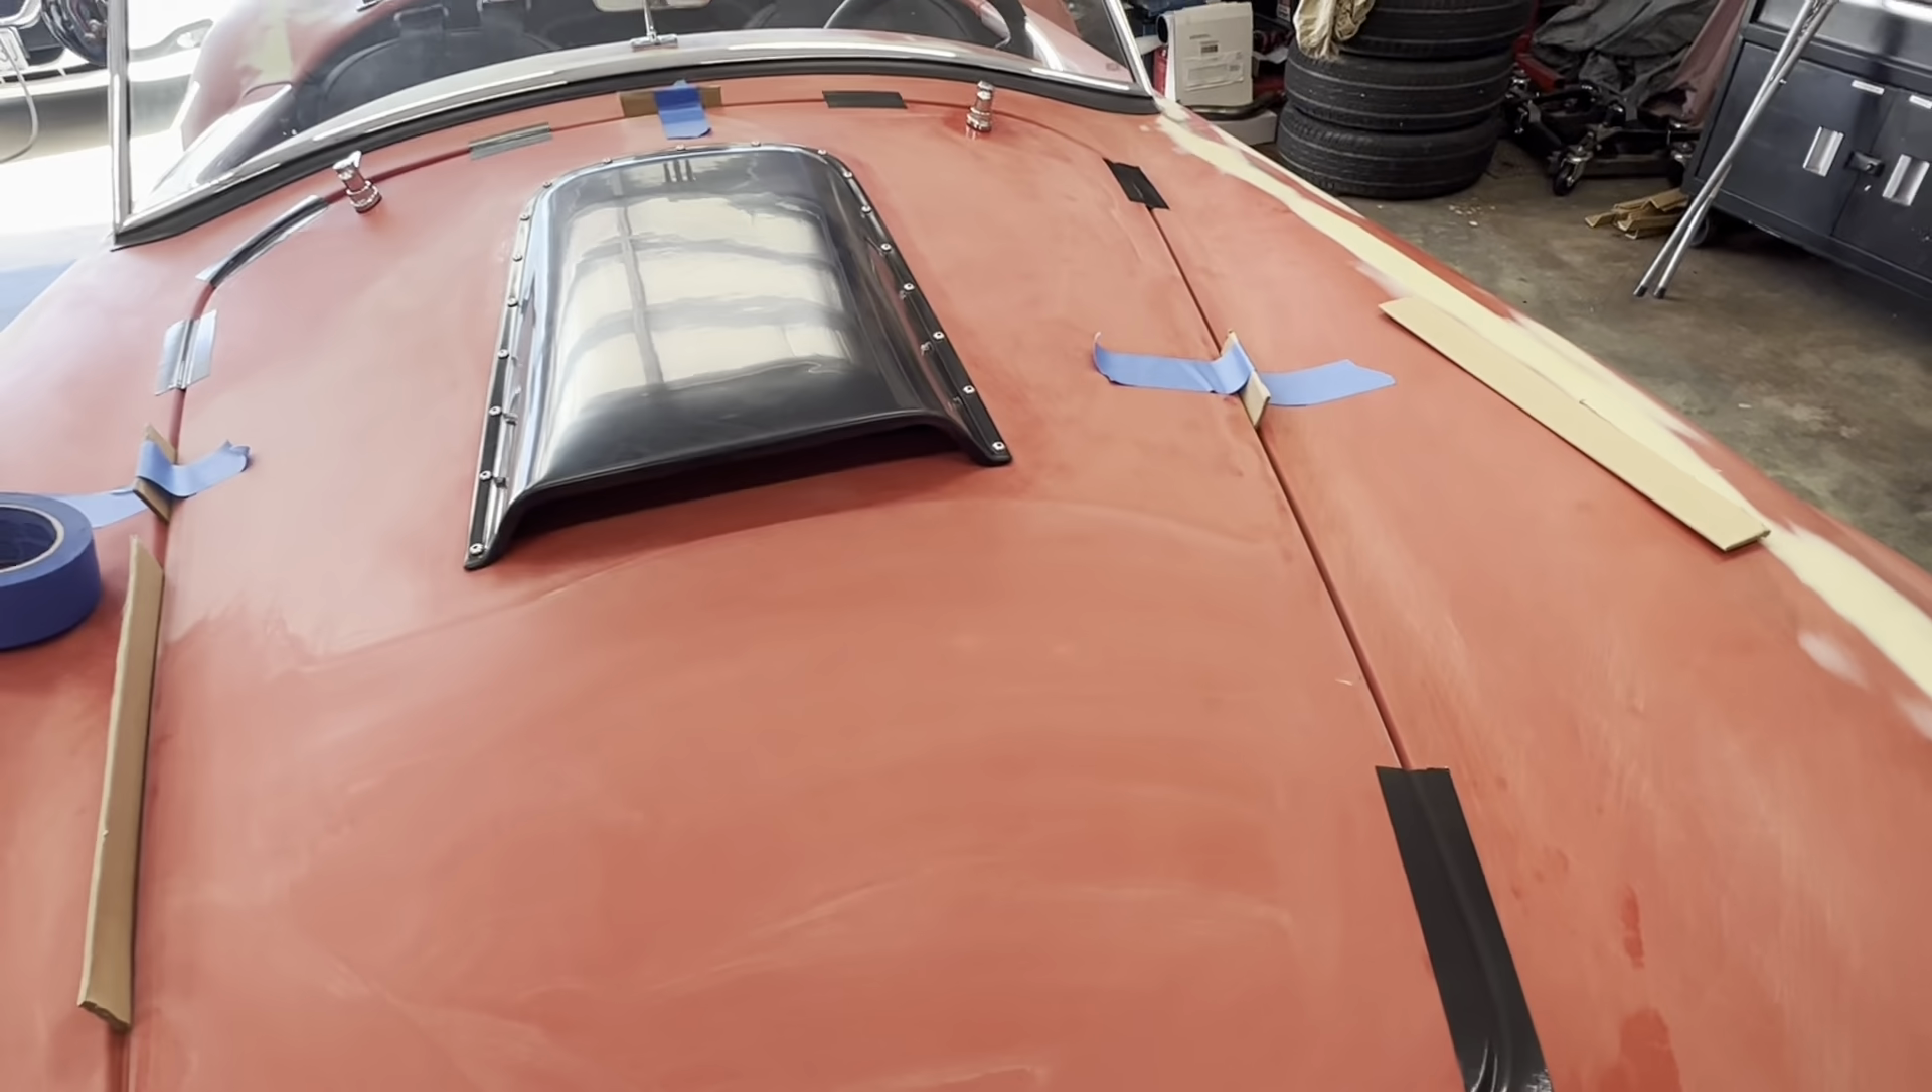All right I got the hood taped down I got gorilla tape holding it in place.